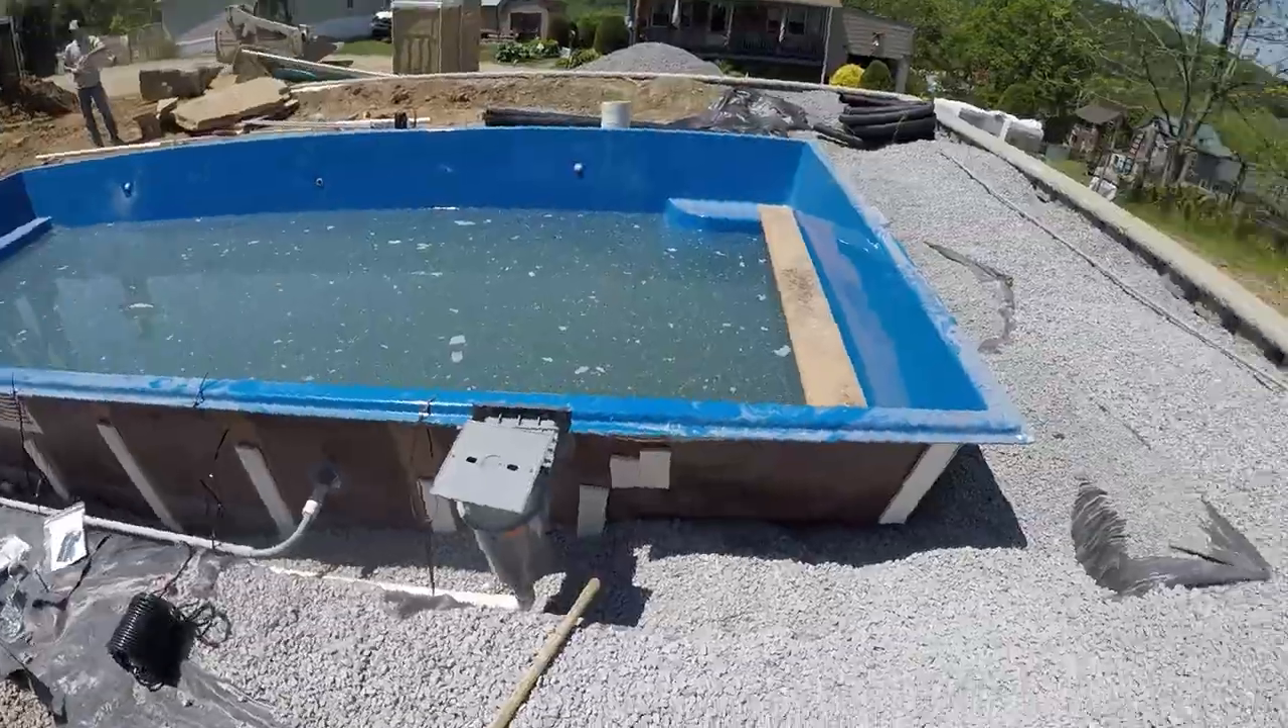So the pool is in. We decided to plumb this one after we had it in the hole.